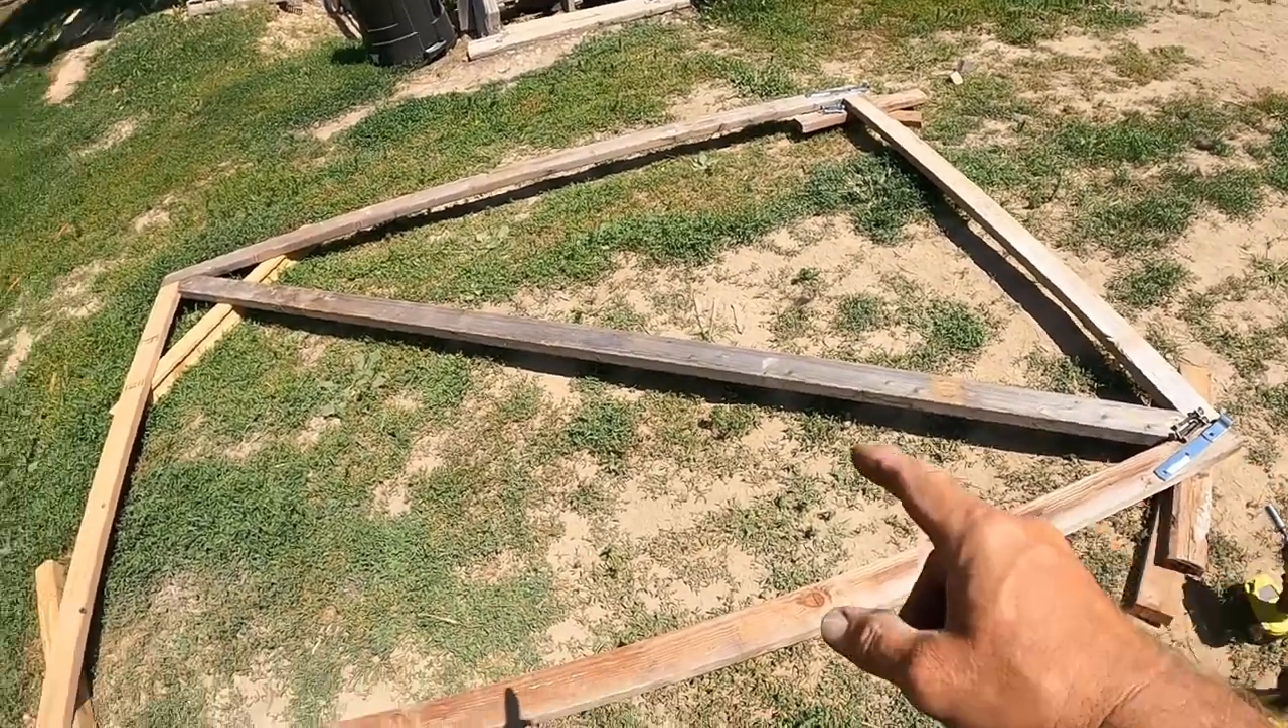Okay guys so now I've got the diagonal installed. I did a pocket screw on two sides and I'm going to be putting these brackets these hinge pieces on the top right here.